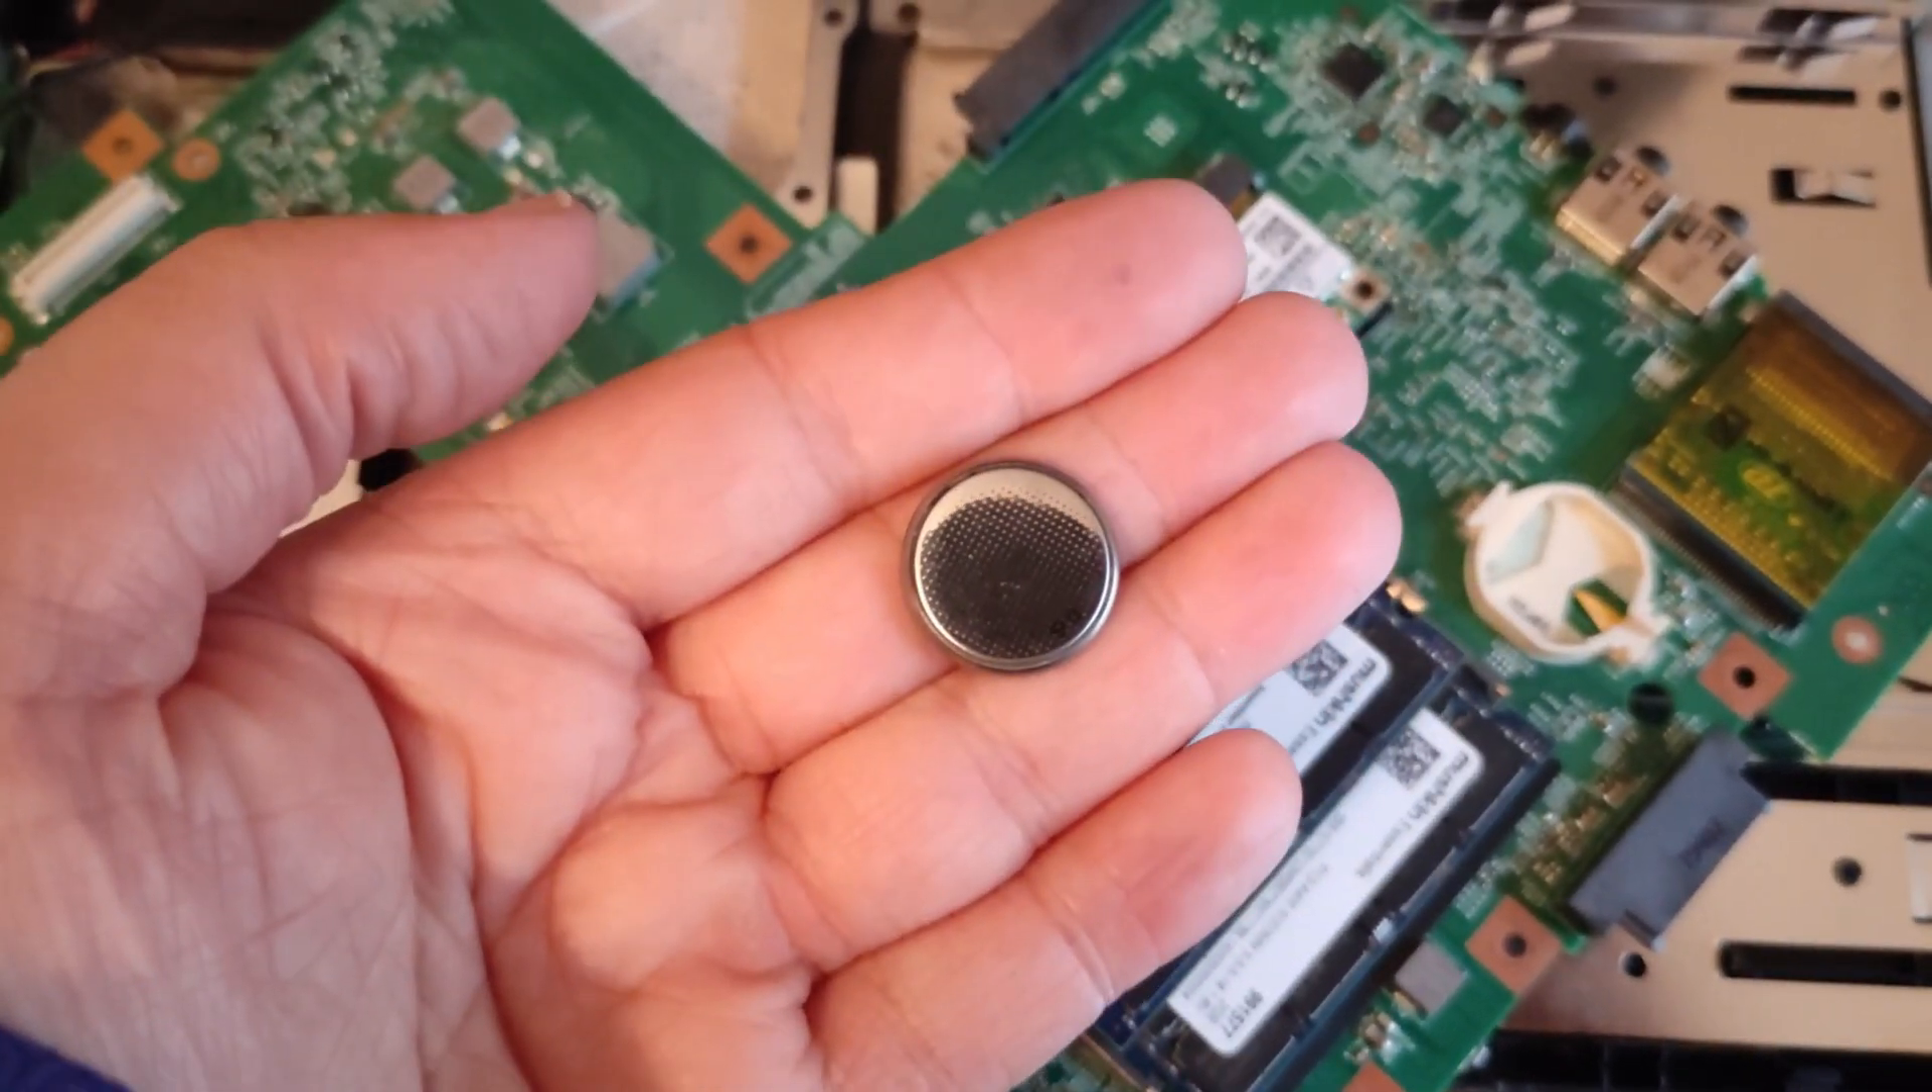Like you can see we have already removed the battery and we're gonna make a test to see if the energy of the battery is okay or we have to replace it.